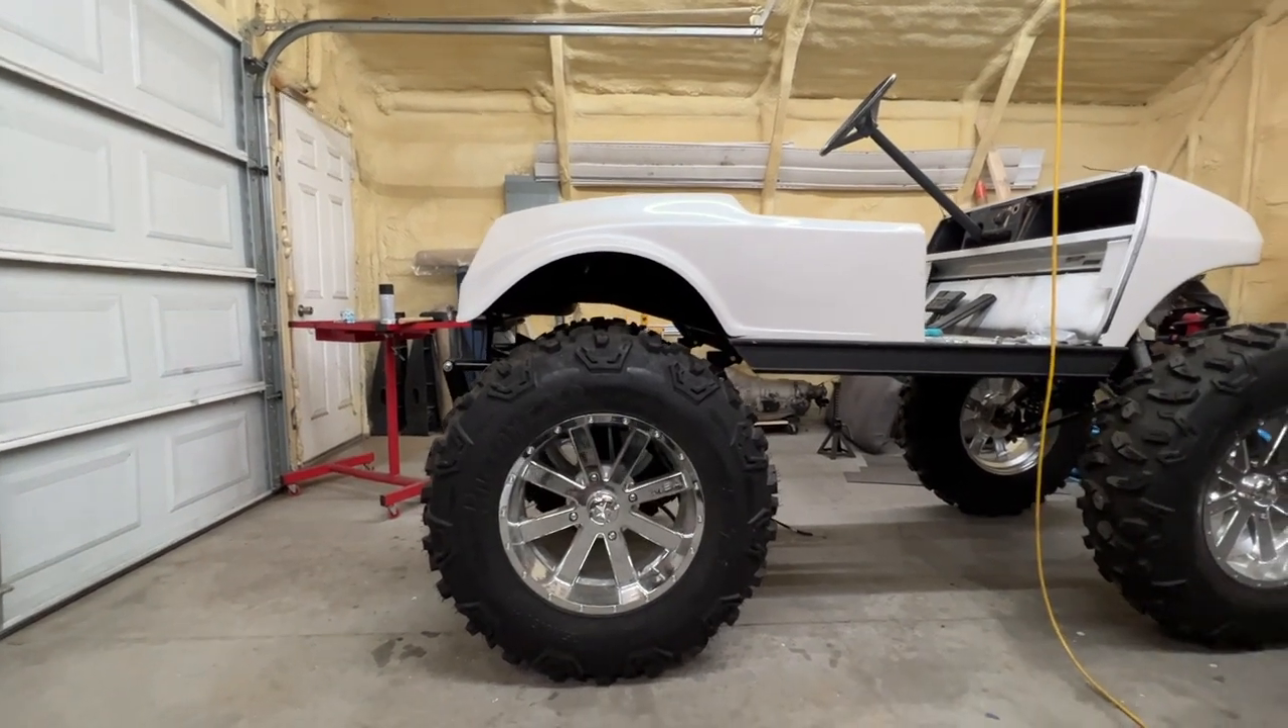The wheels In the back Are now centered Inside the wheel Well.